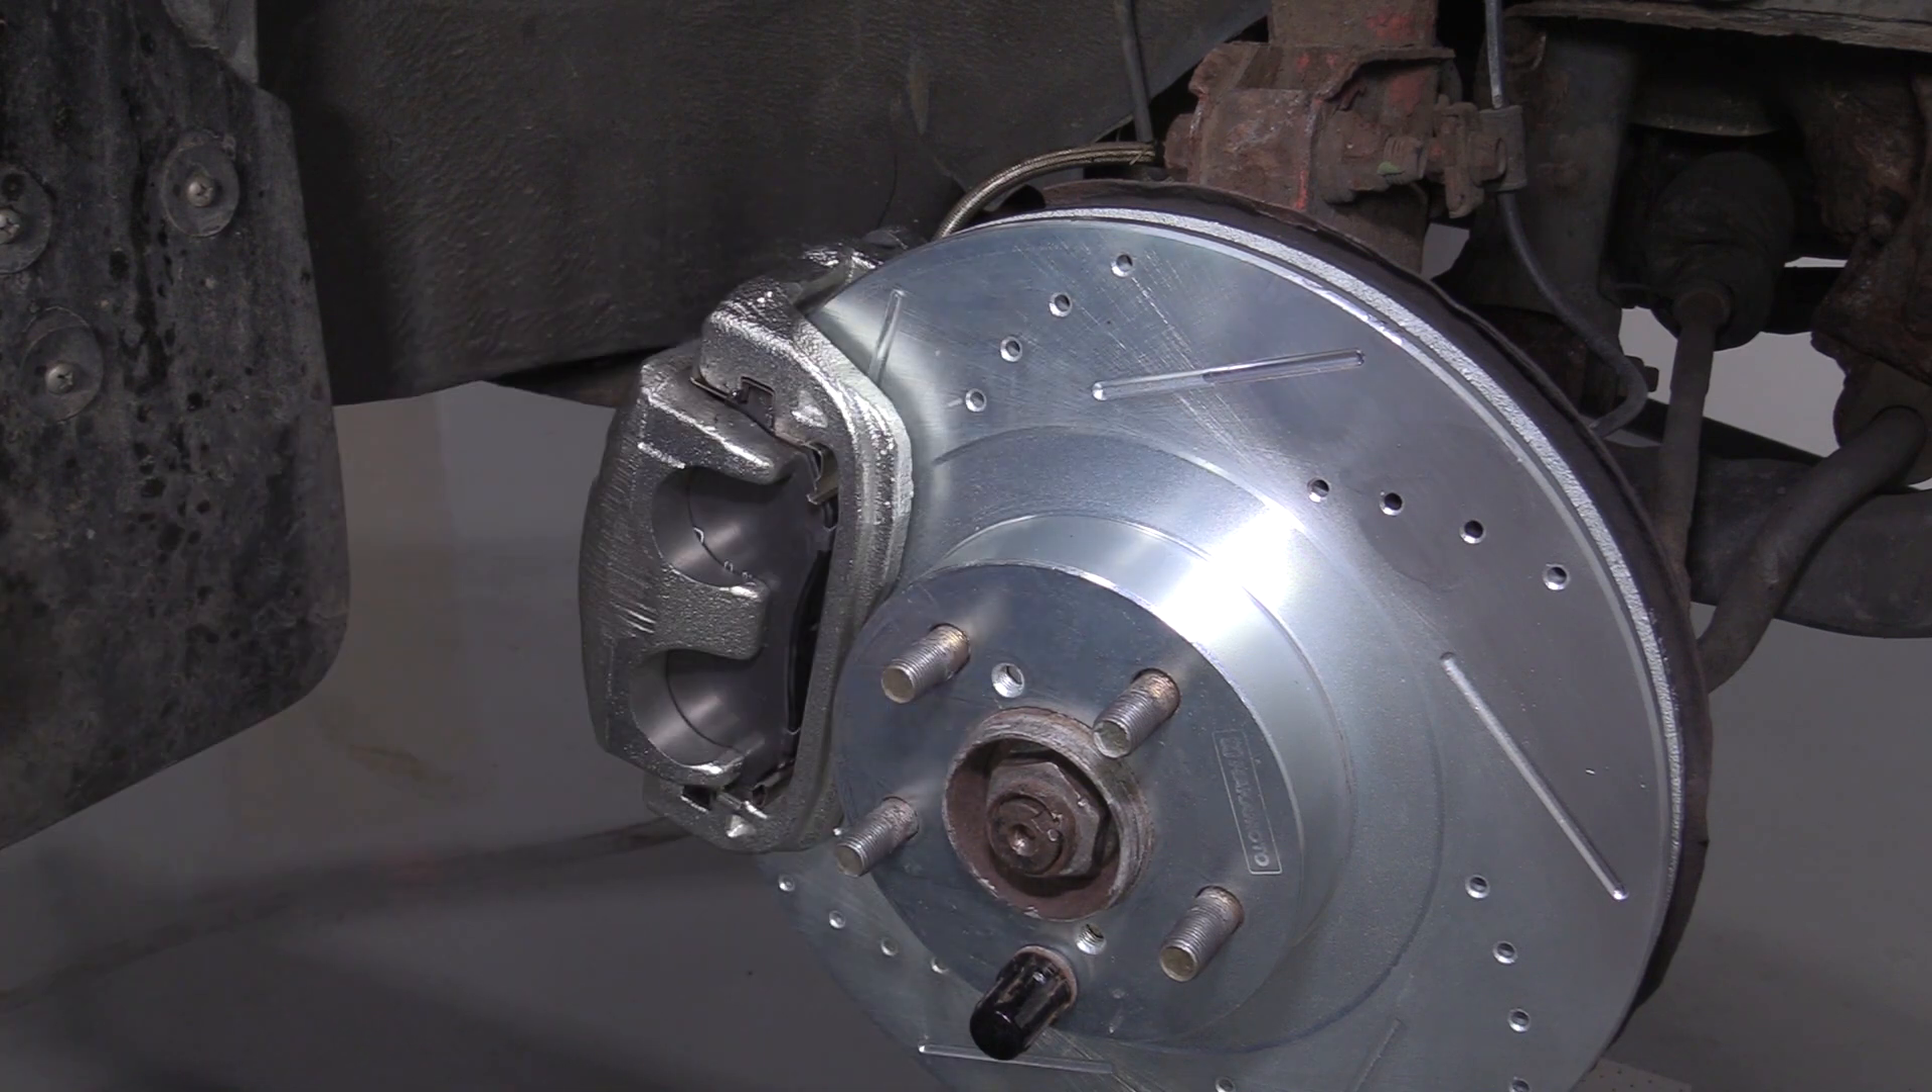So now the caliper is installed, the brakes are installed, new rotors.